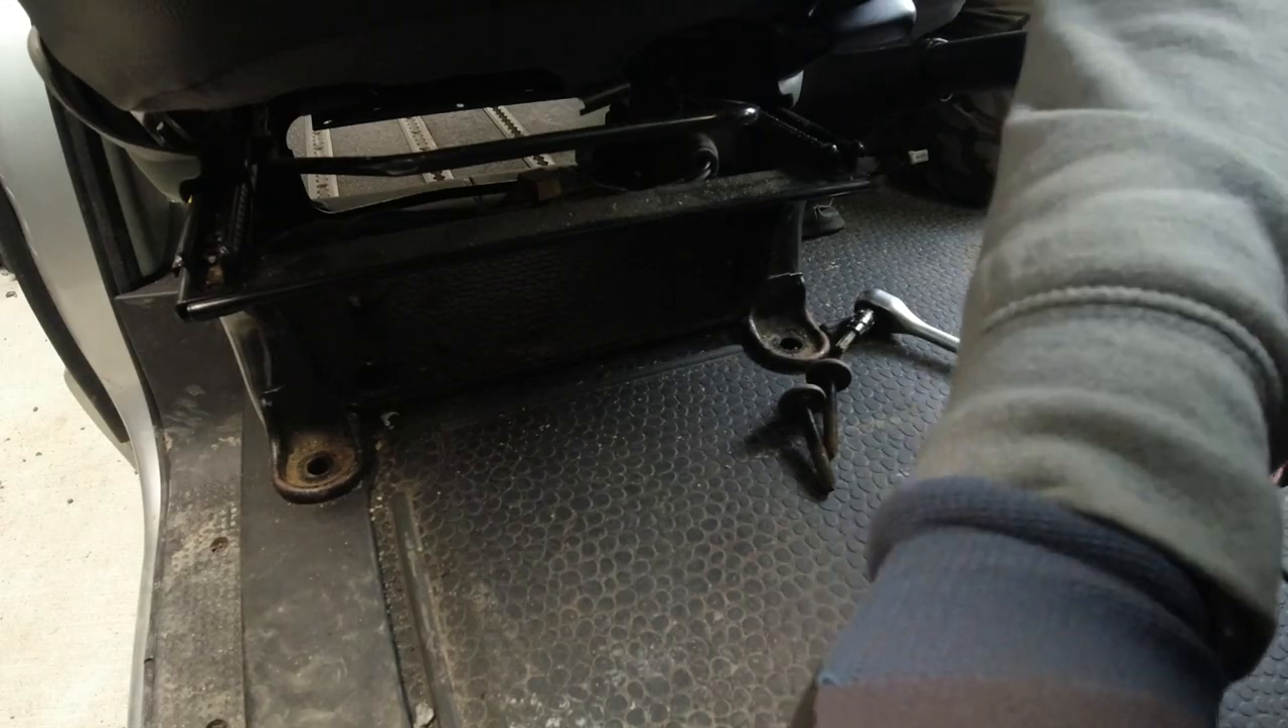So that's the two front bolts taken out.